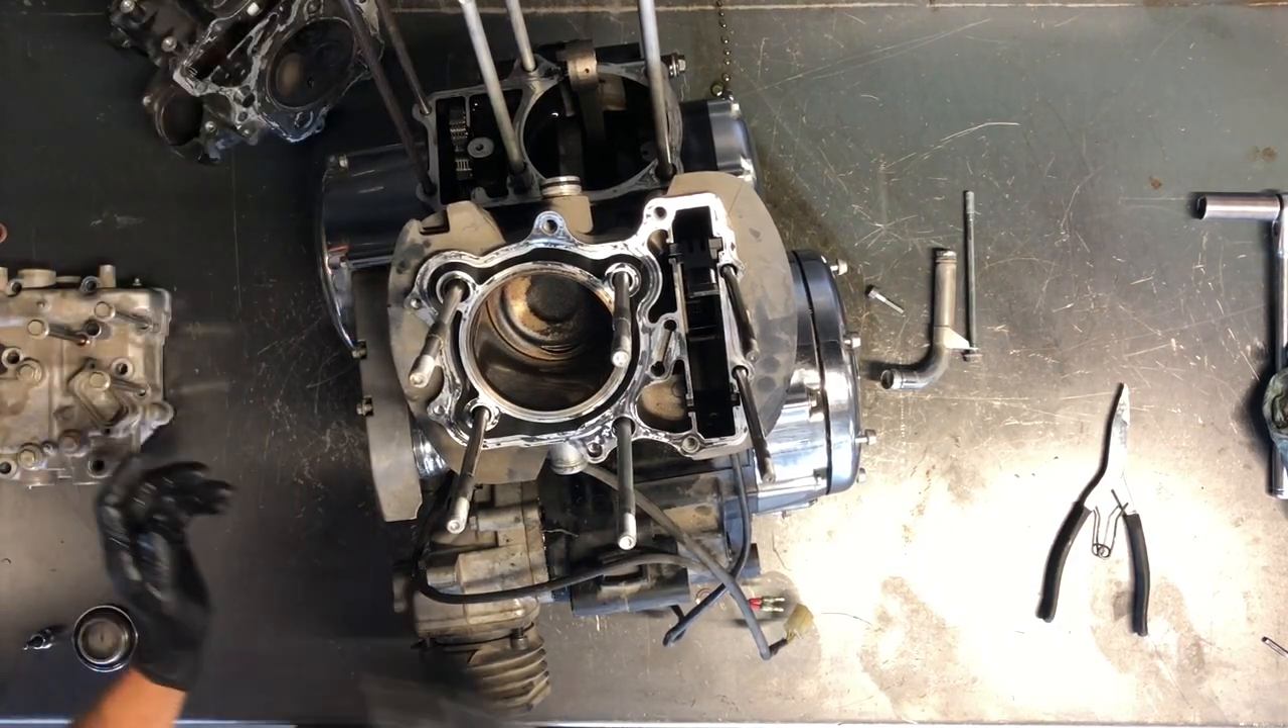All right, we've got the cylinder head off there.